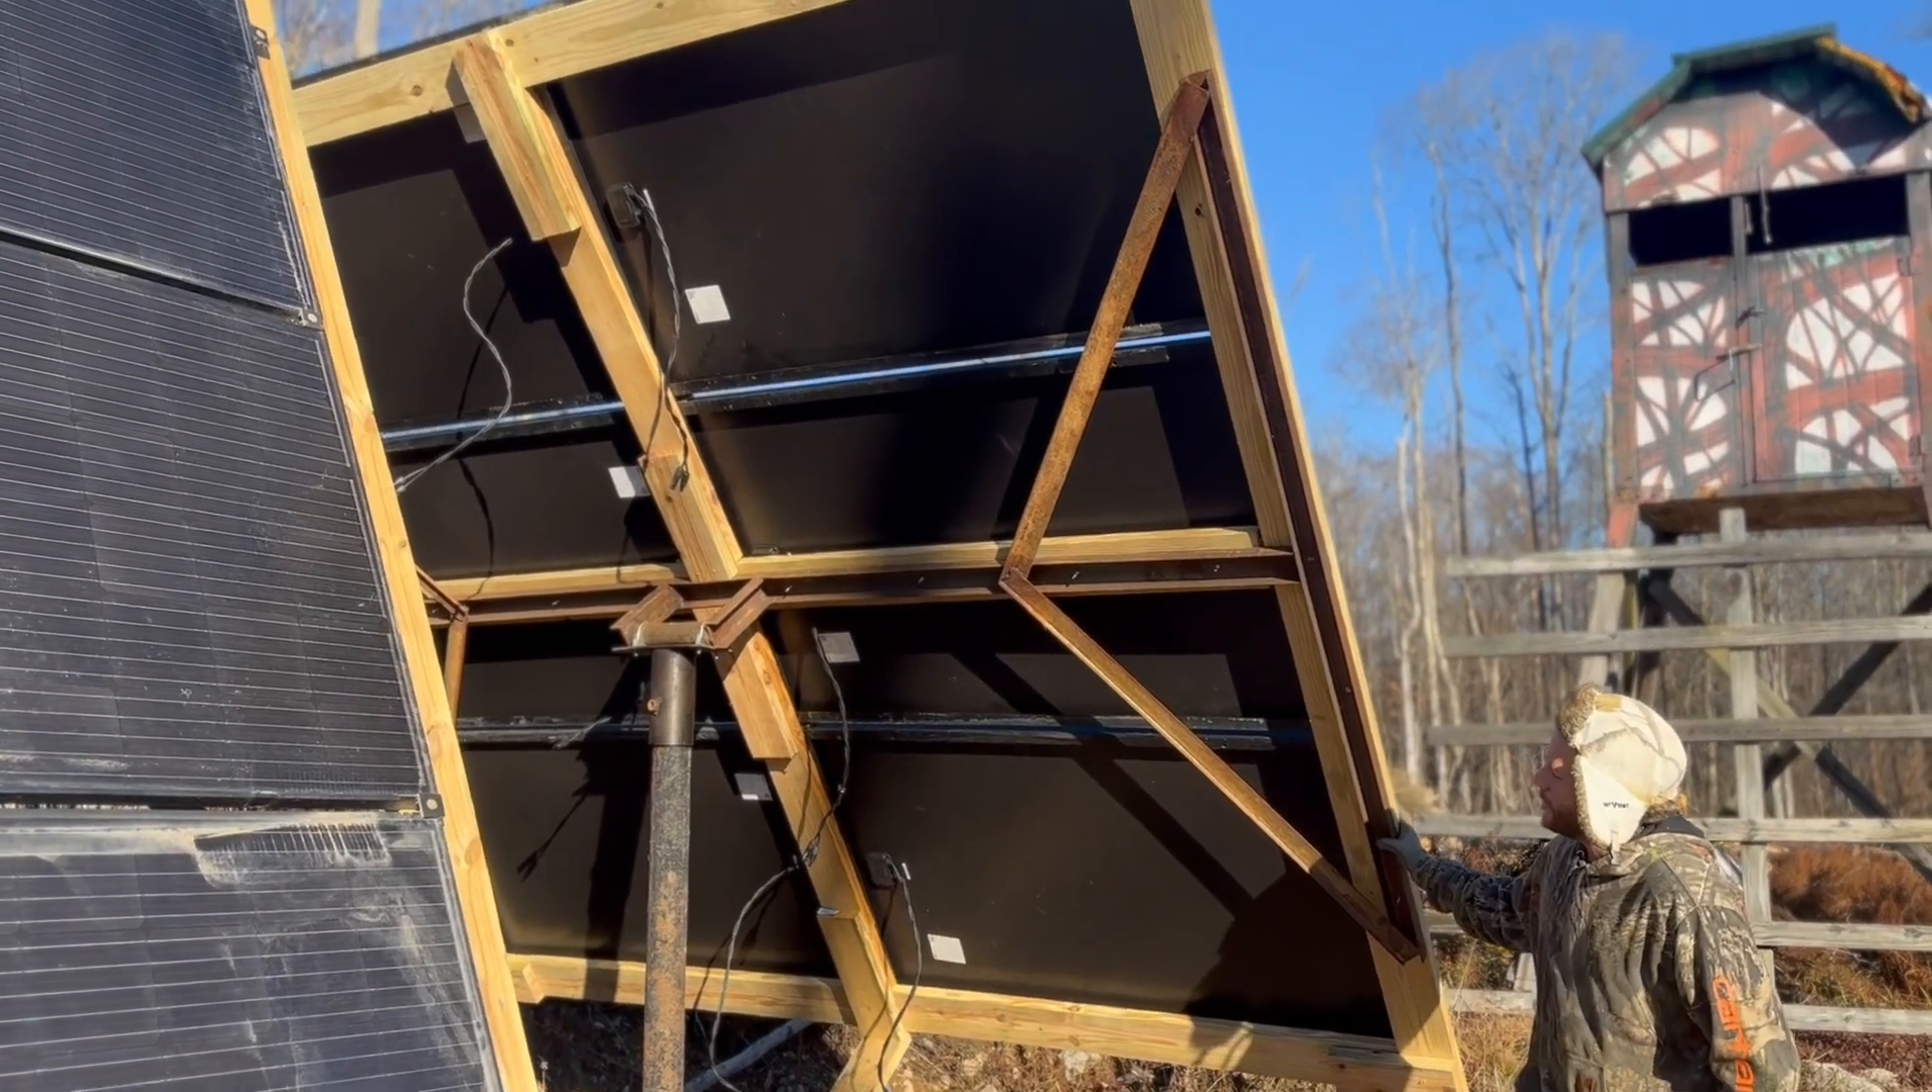Obviously, you can see some wires and stuff dangling. We're going to be hooking this up the rest of the way.